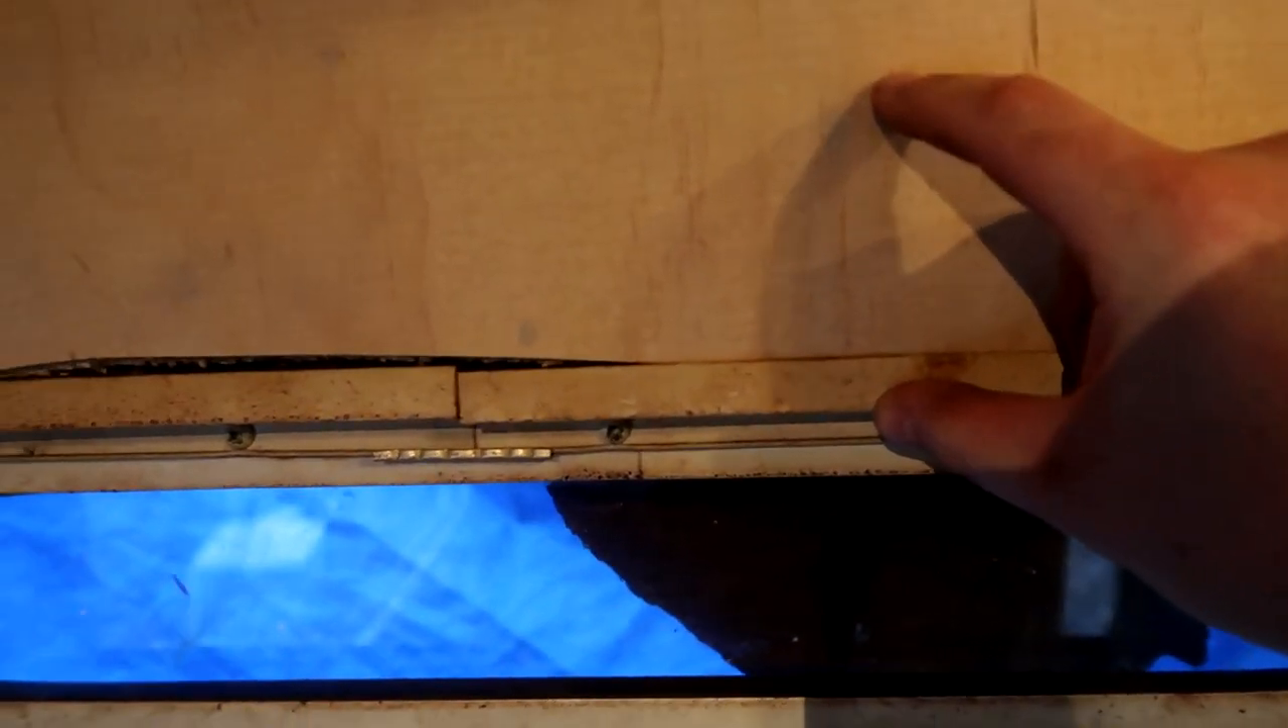Wall number one is done for the most part looks good except for this little gap.